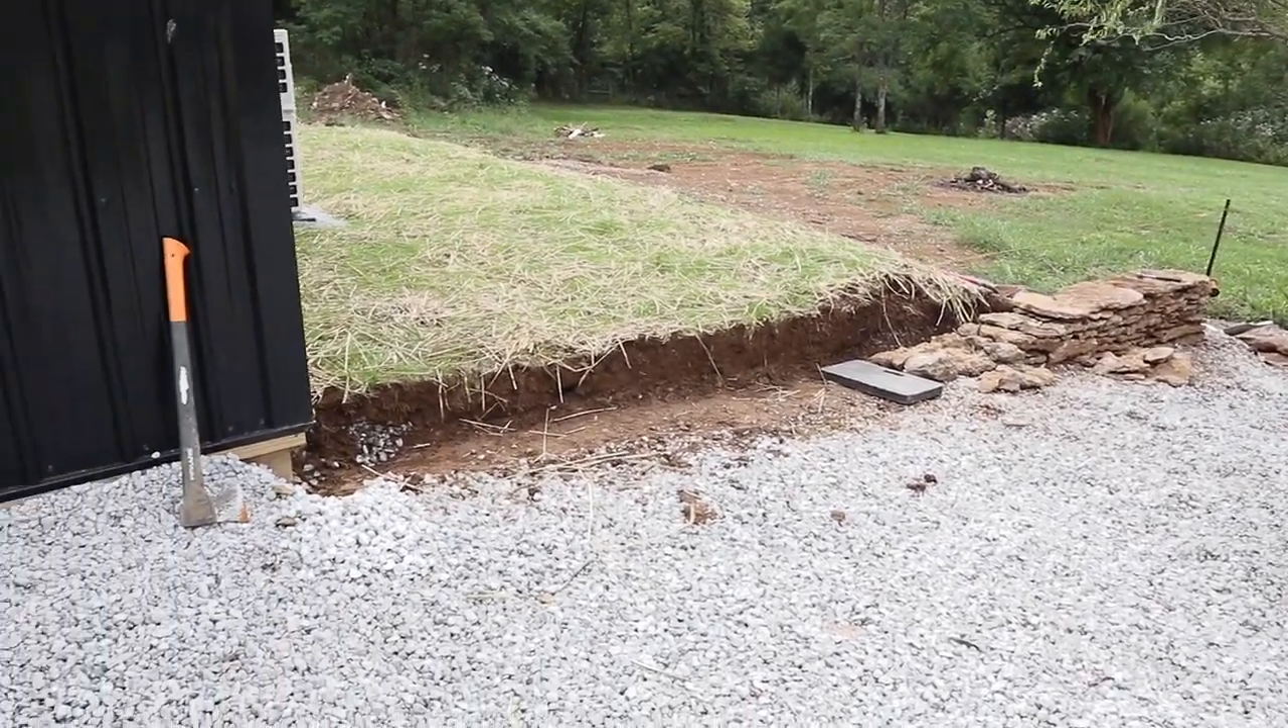I'm about two and a half hours in and I got the wall started on the downhill side making my way uphill.